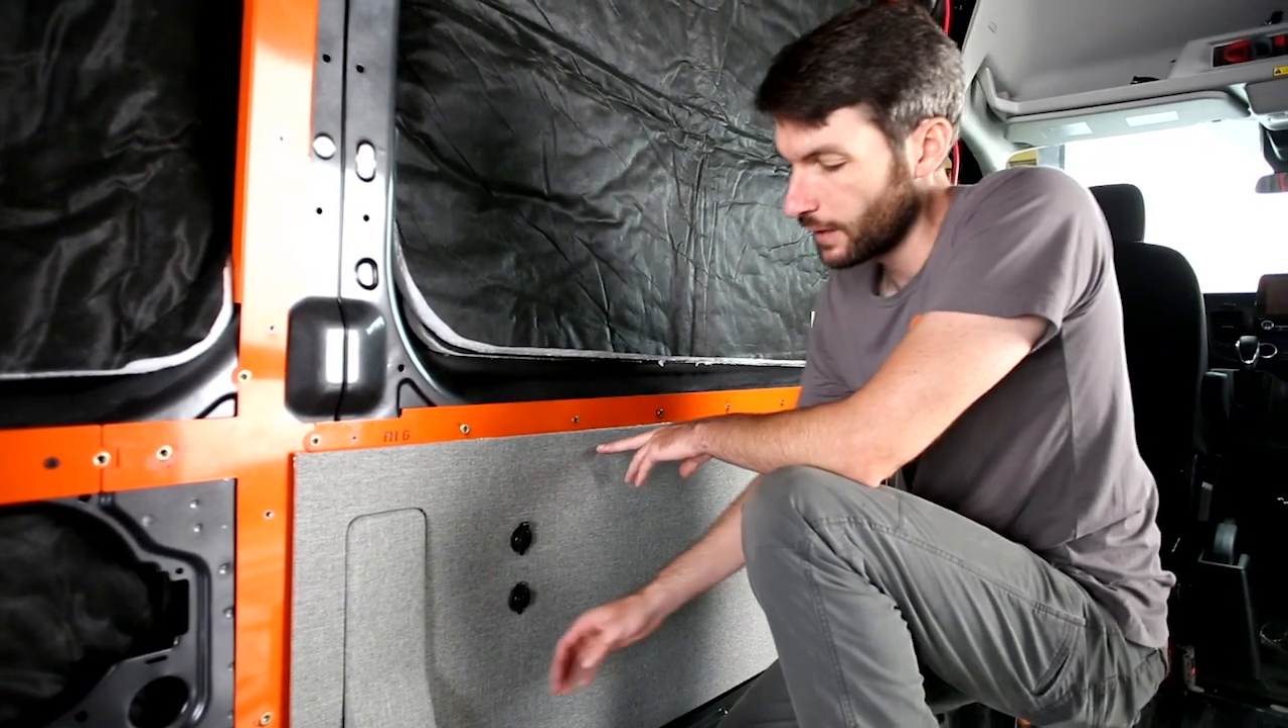We've got our panel in place.